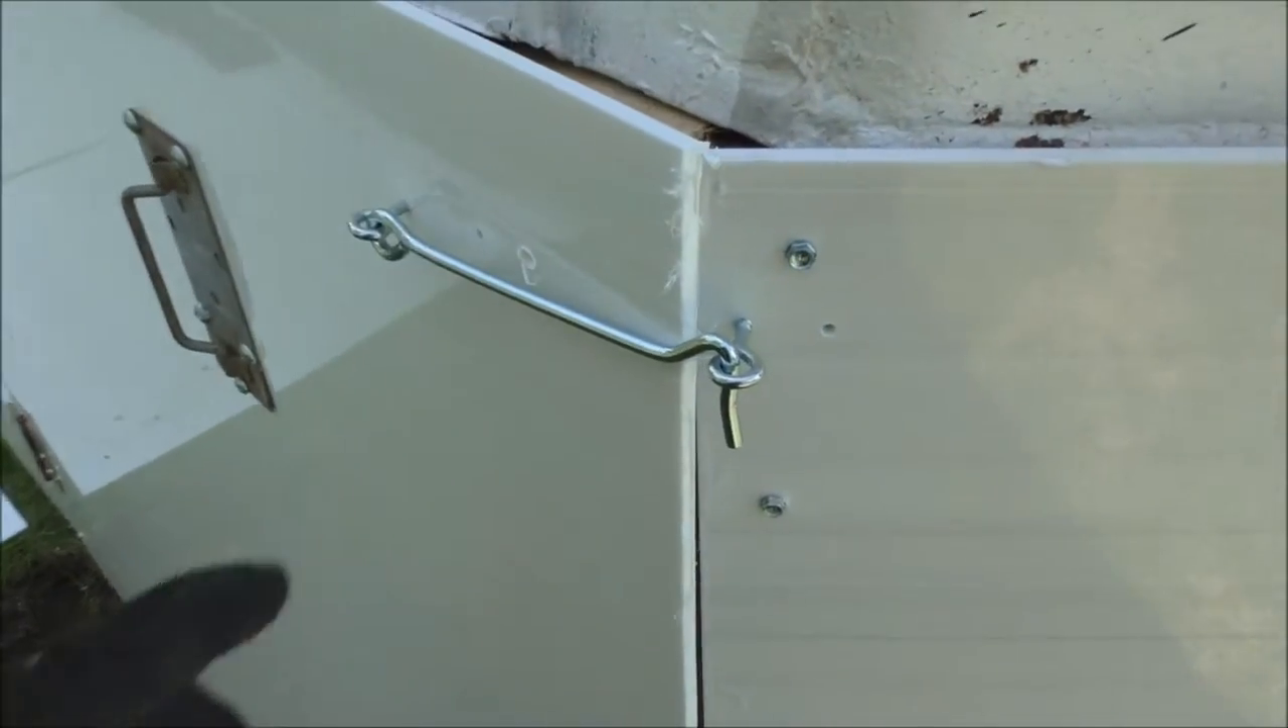All righty guys we got the latches on and I got the handle on and it works pretty neat.